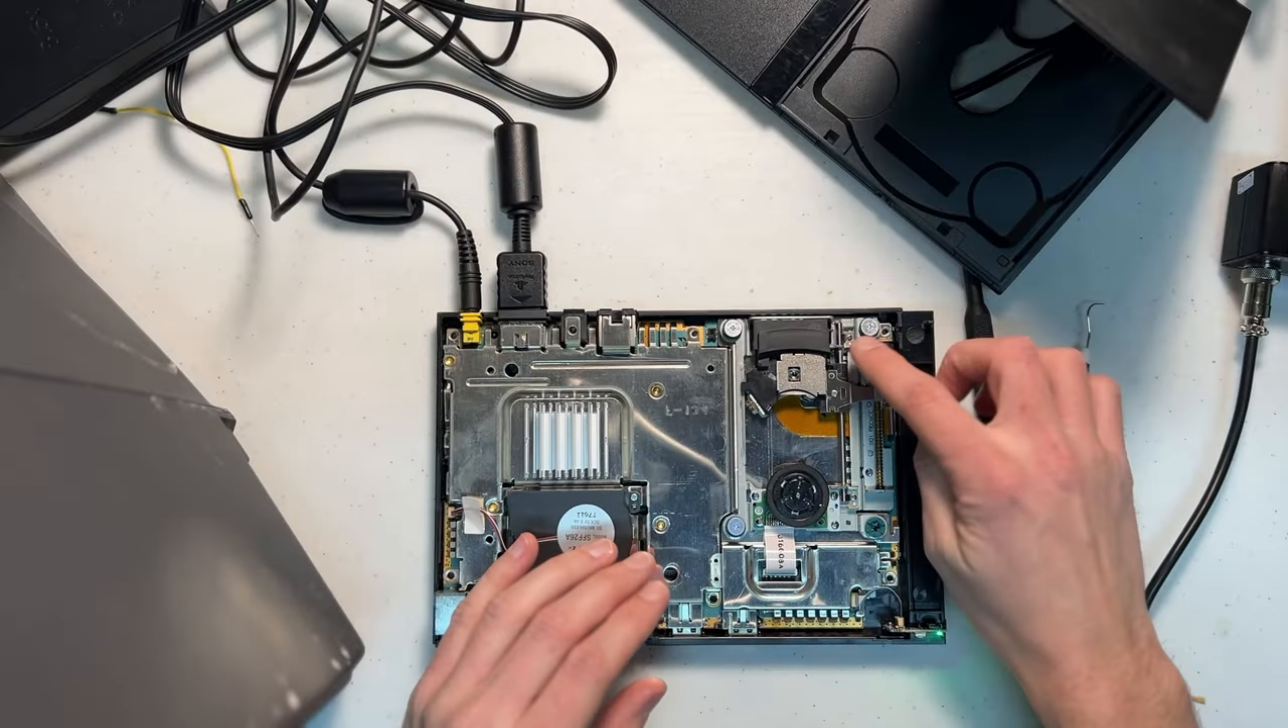And with the top shell removed, we can see the very clean-looking inside of our PlayStation 2 Slim.